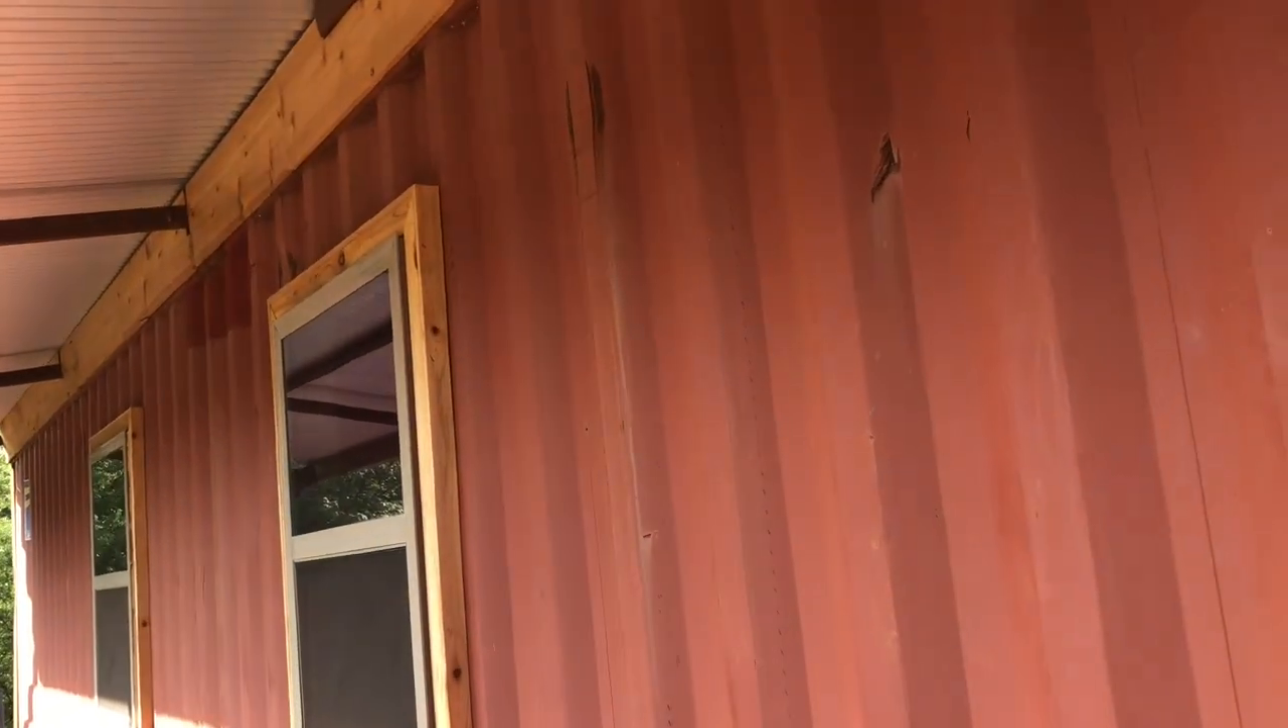Boxed out the window here with the cedar.